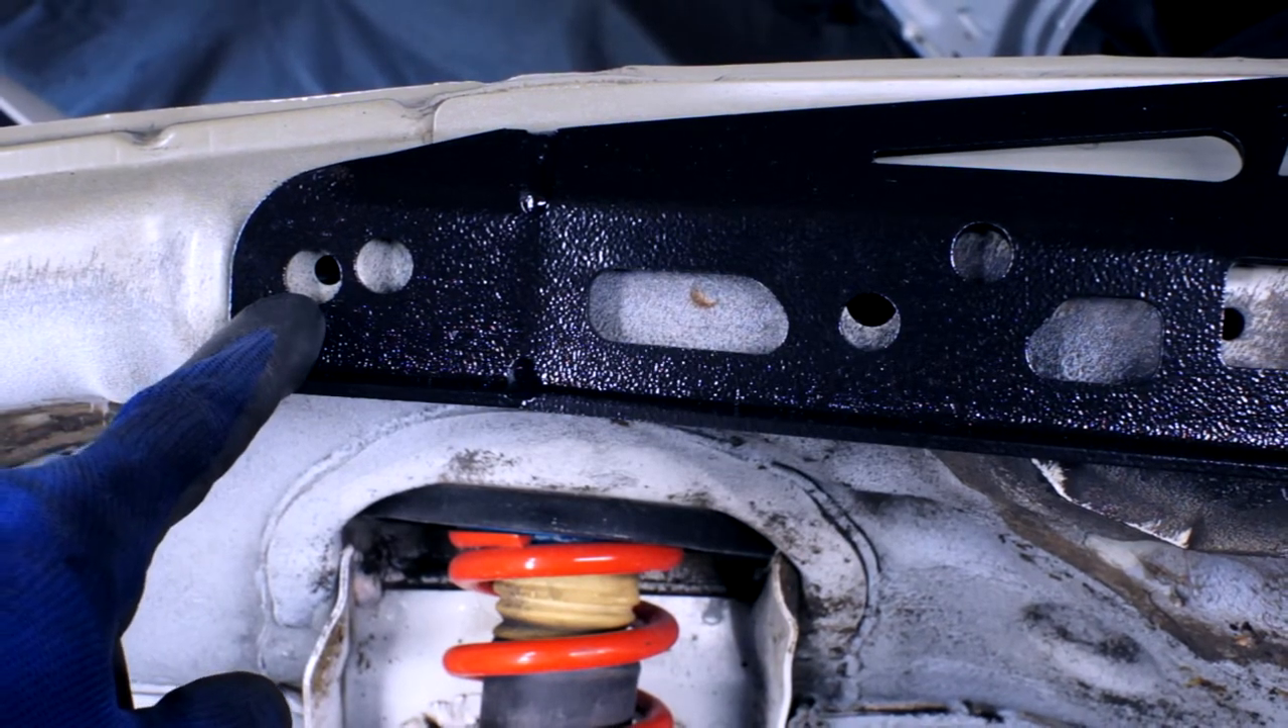Notice that the hole in the sheet metal doesn't line up properly.